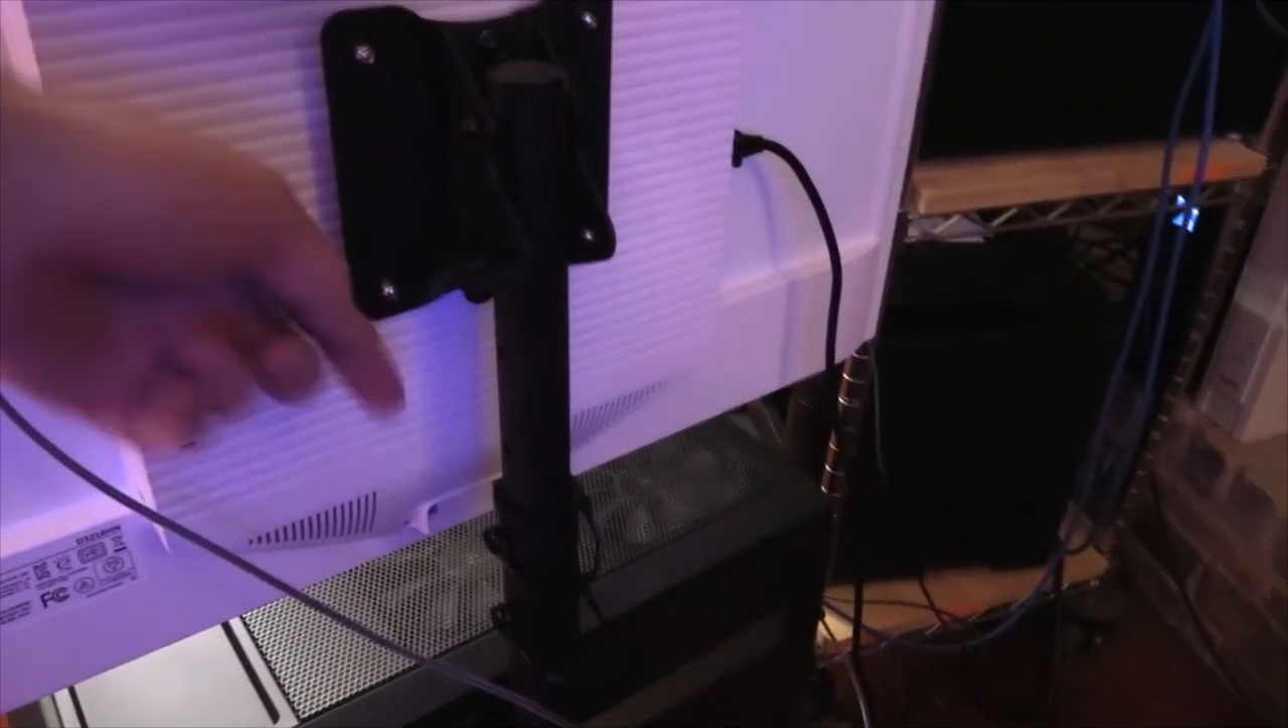We now have a monitor on a stand.